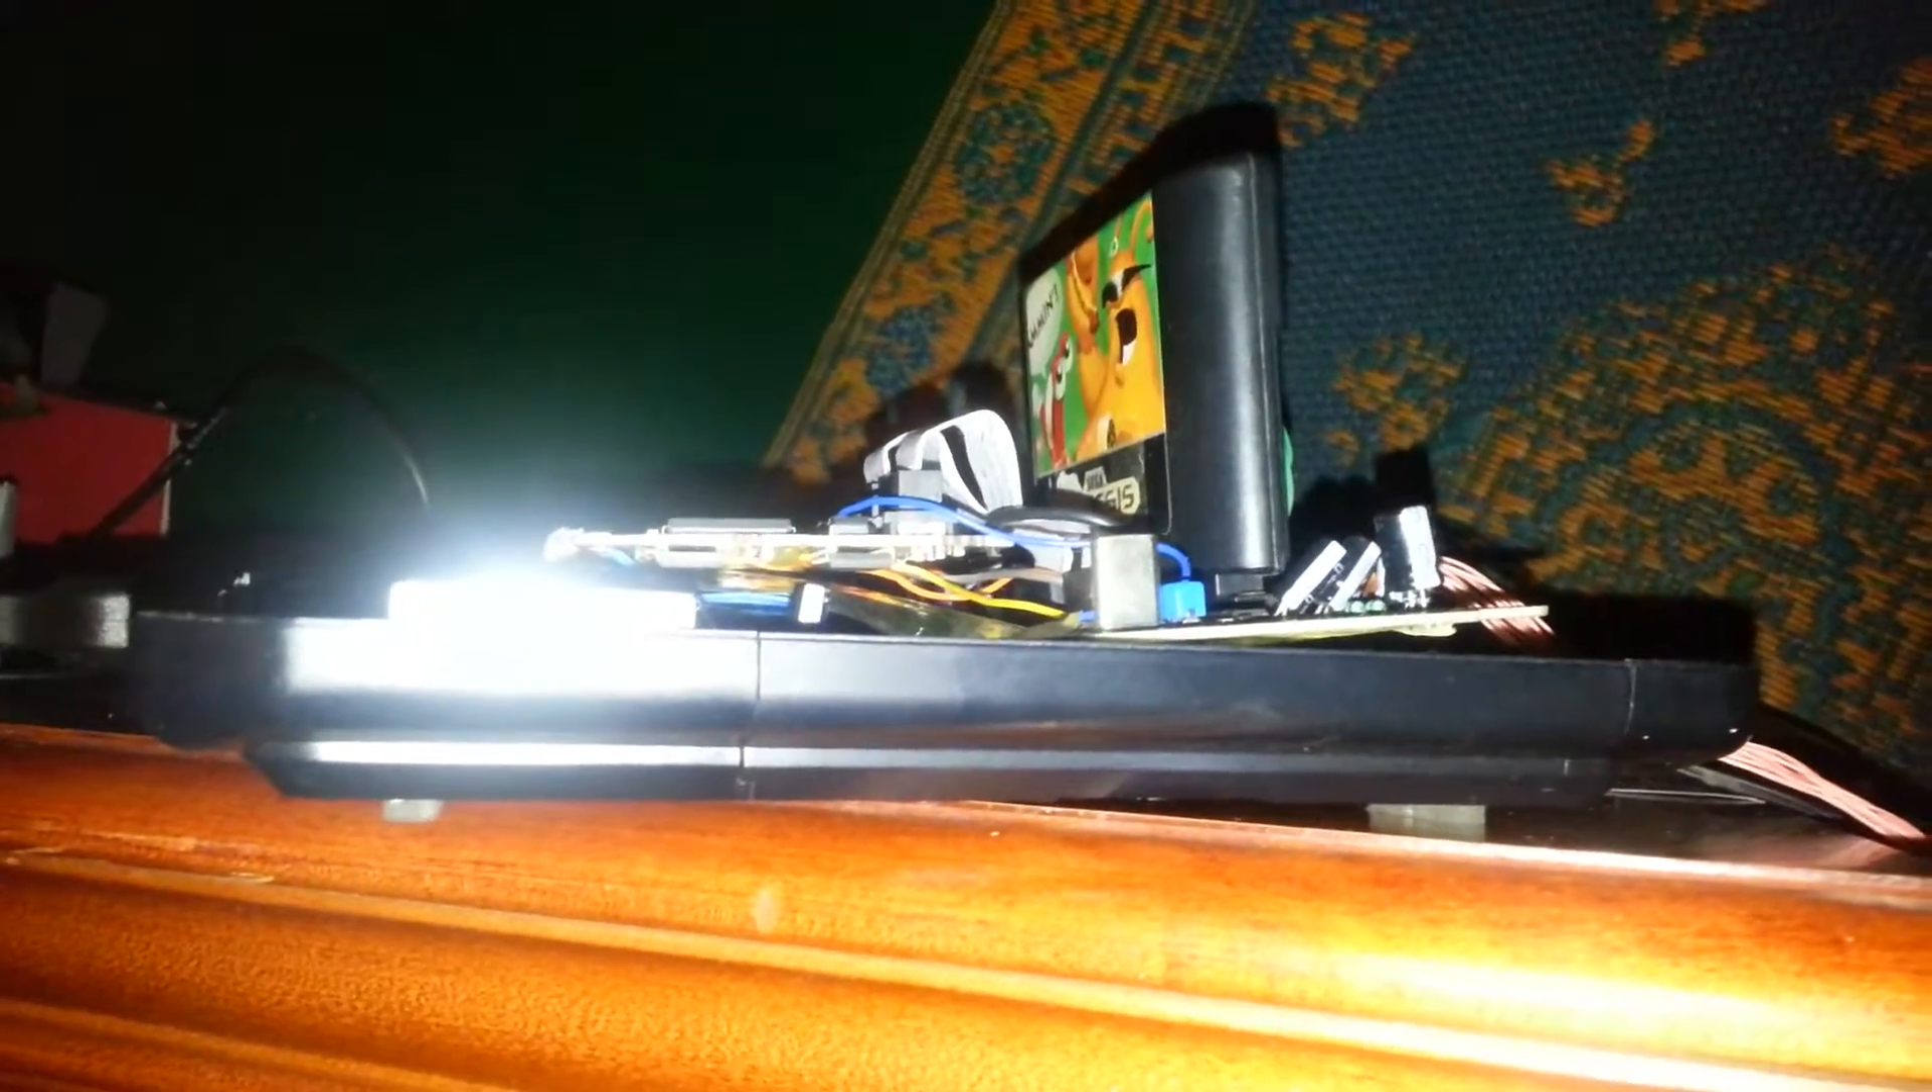Alright, so as you can see, I still have the case opened up to get this all running.